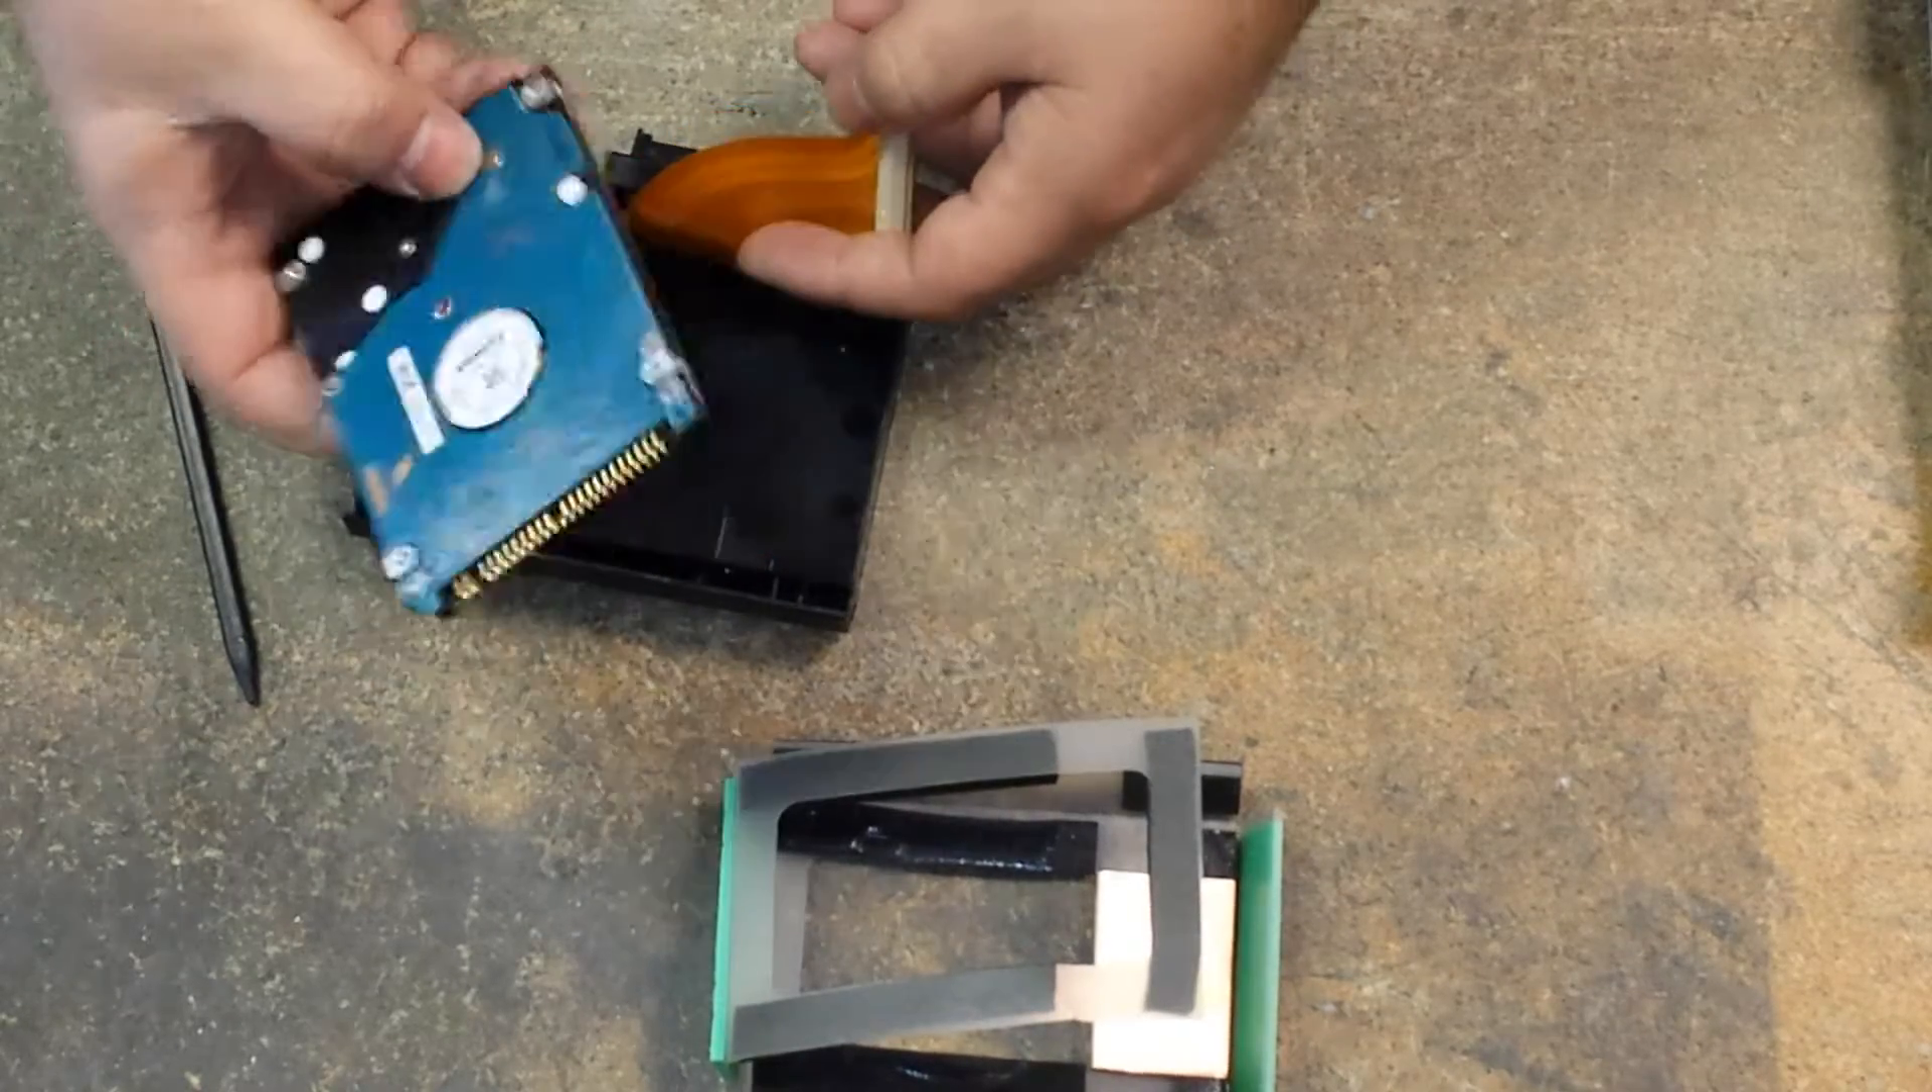At this point, you've successfully removed your IDE hard drive.